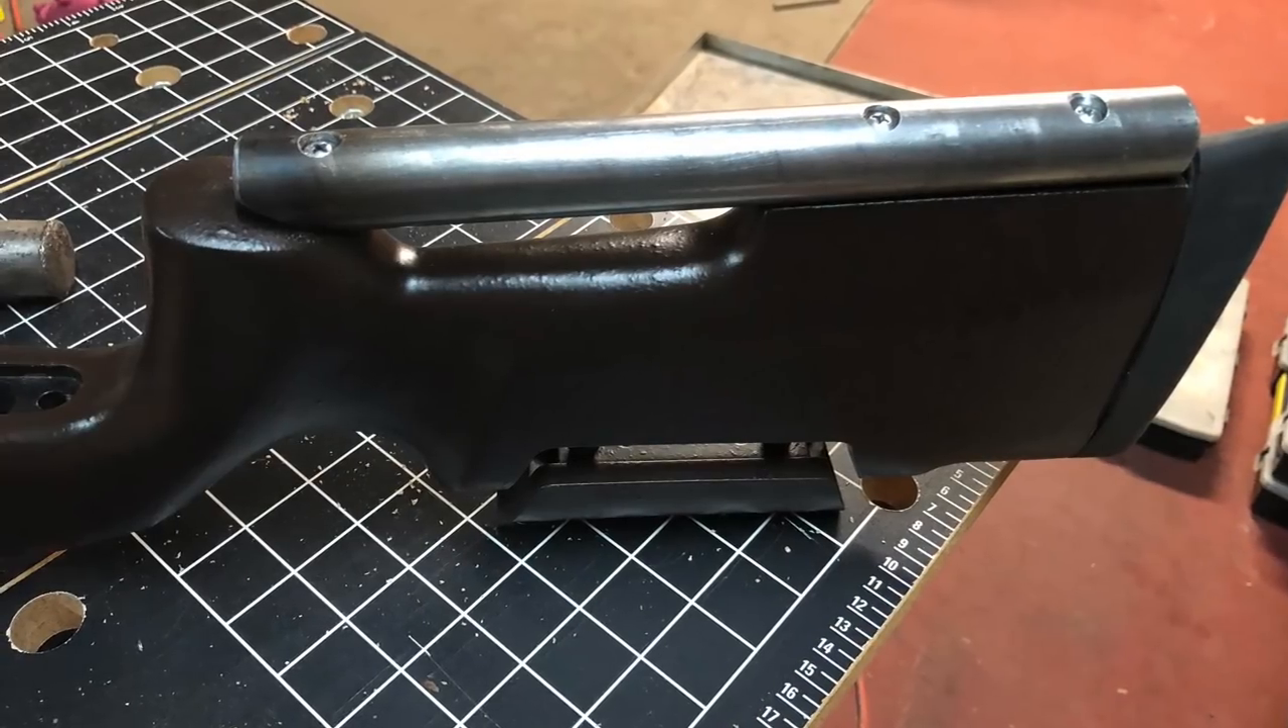Starting to put the screws into the stock here and there we have all three installed.